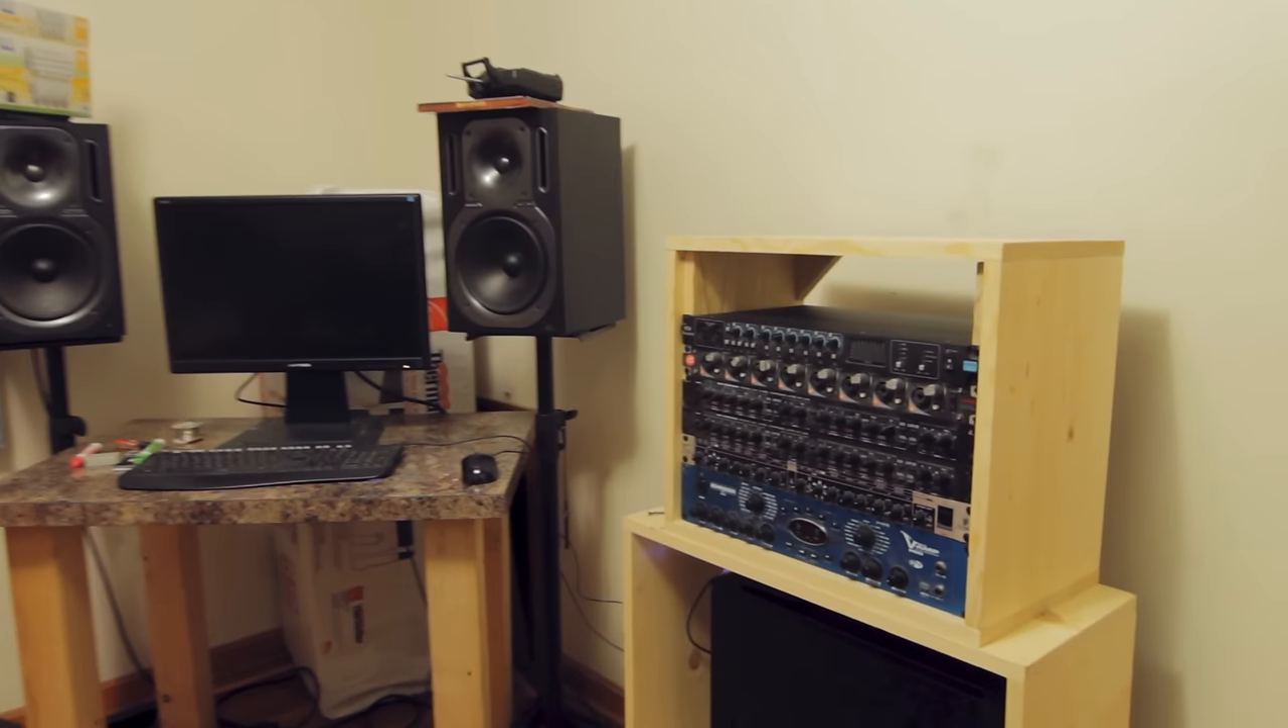All right guys got this little rack popped together here.